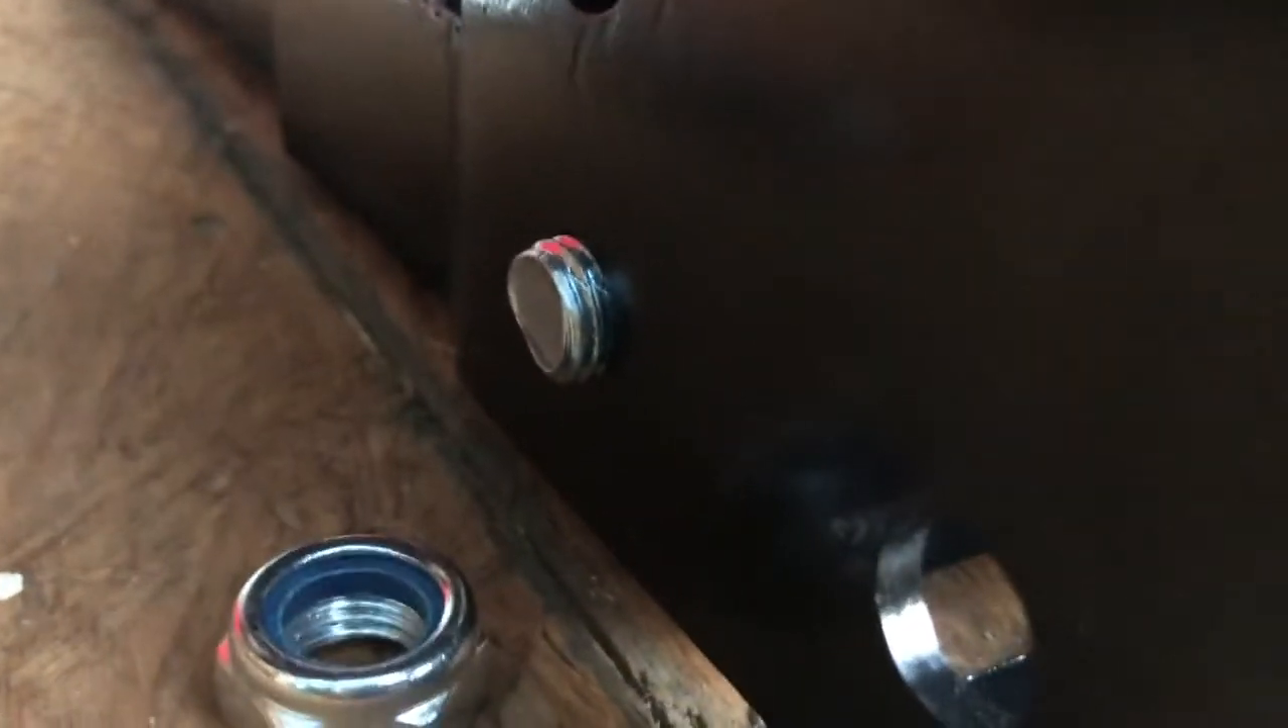And then to add insult to injury the bolt that comes with the unit is too short. You can see it barely sticks out once it's put into the unit and the bolt just sort of catches.